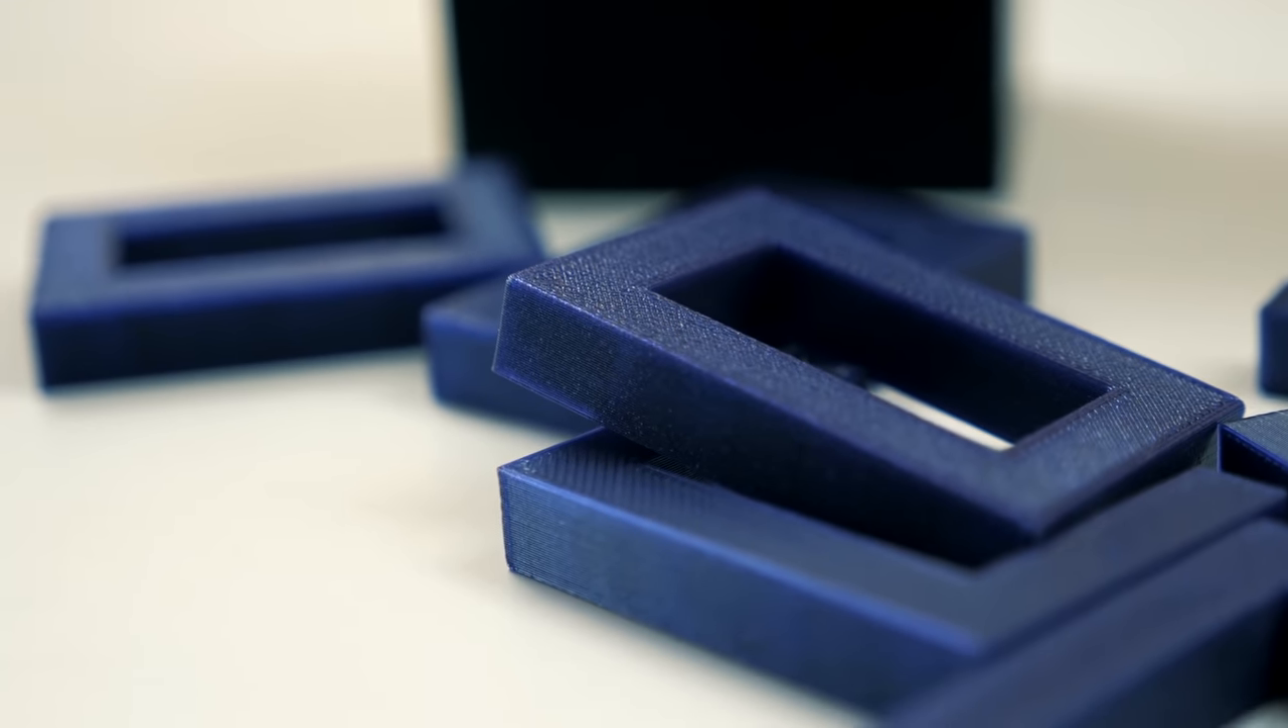This is what a printed chain looks like. But now it's not assembled yet, we still have to put these pieces together.